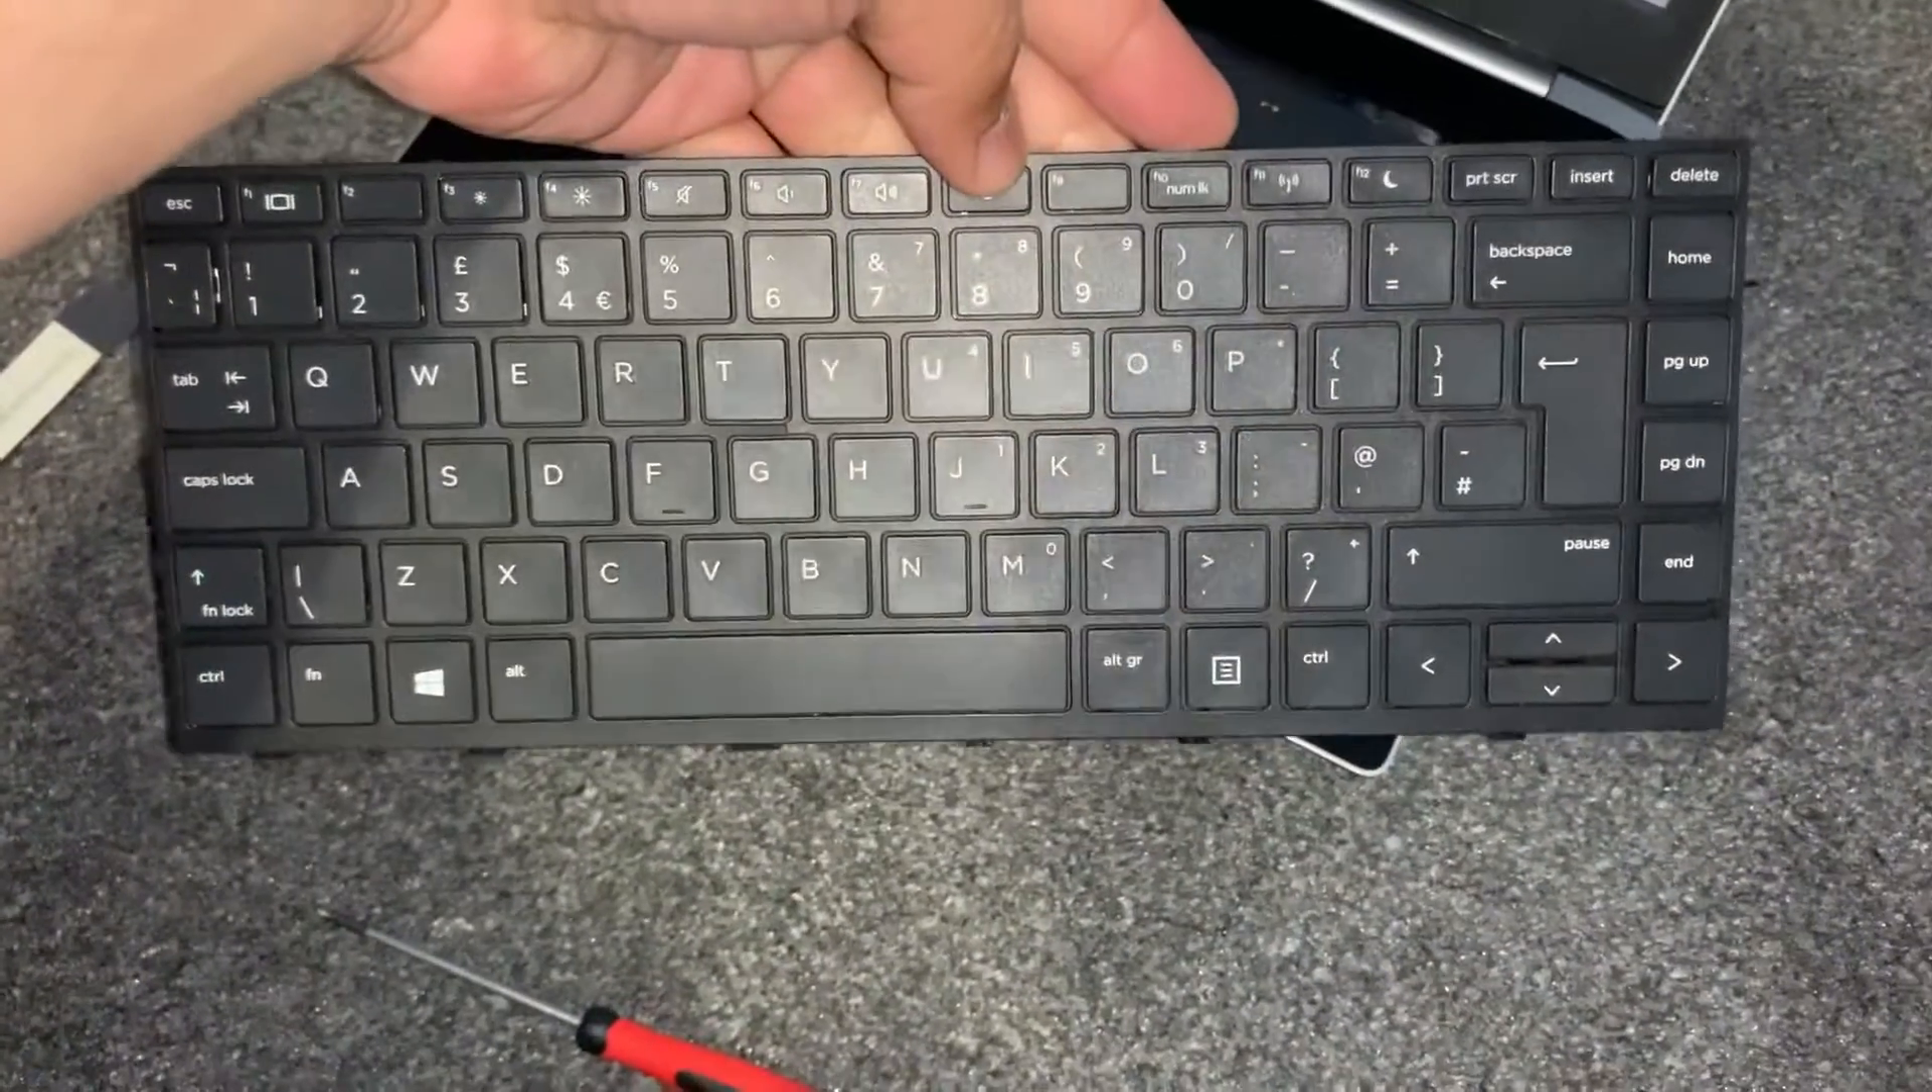So this is the keyboard guys that's been removed.